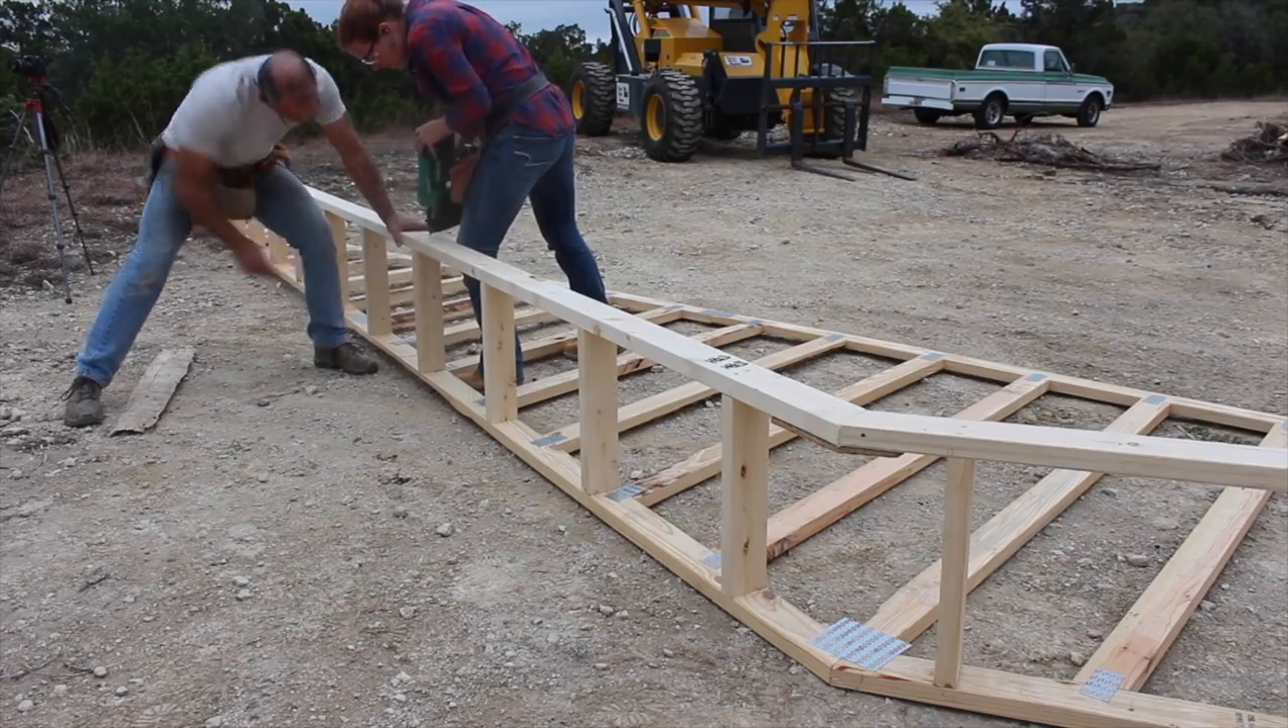The lookouts, or the 2x4 pieces that make up the overhang, were placed on 24 -inch centers, then attached.